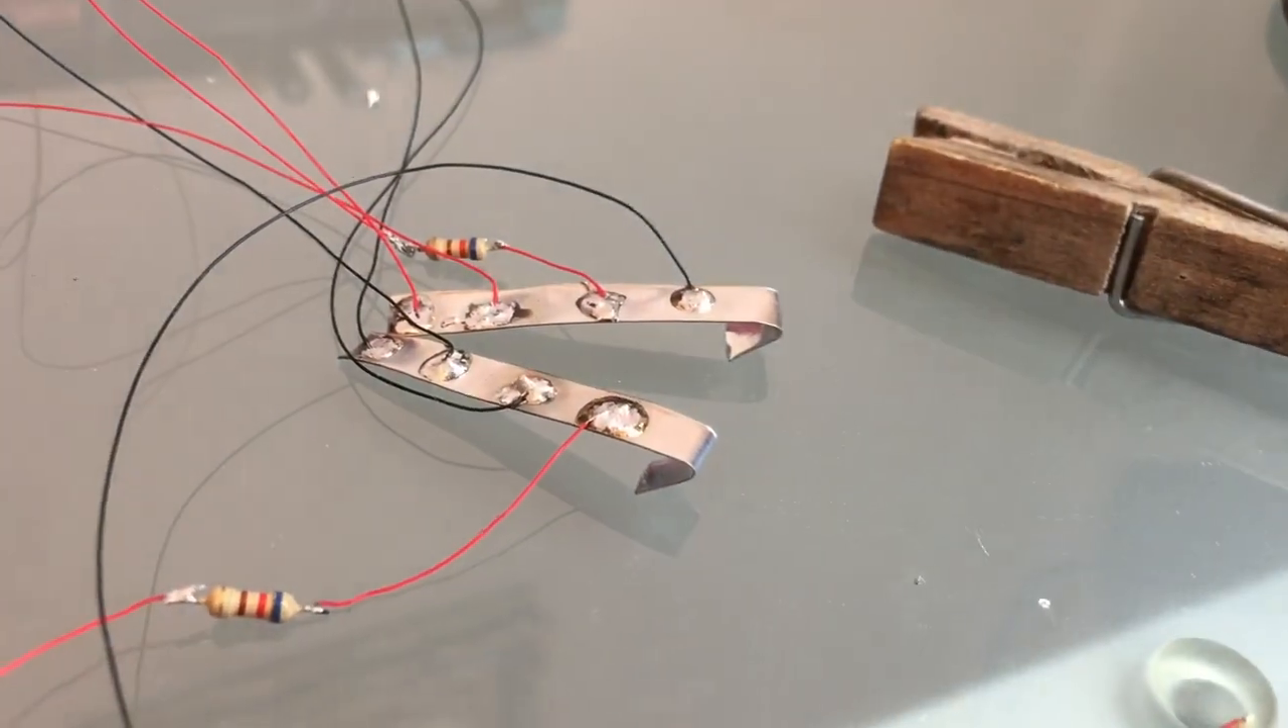I got my two resistors i put them on the red side.